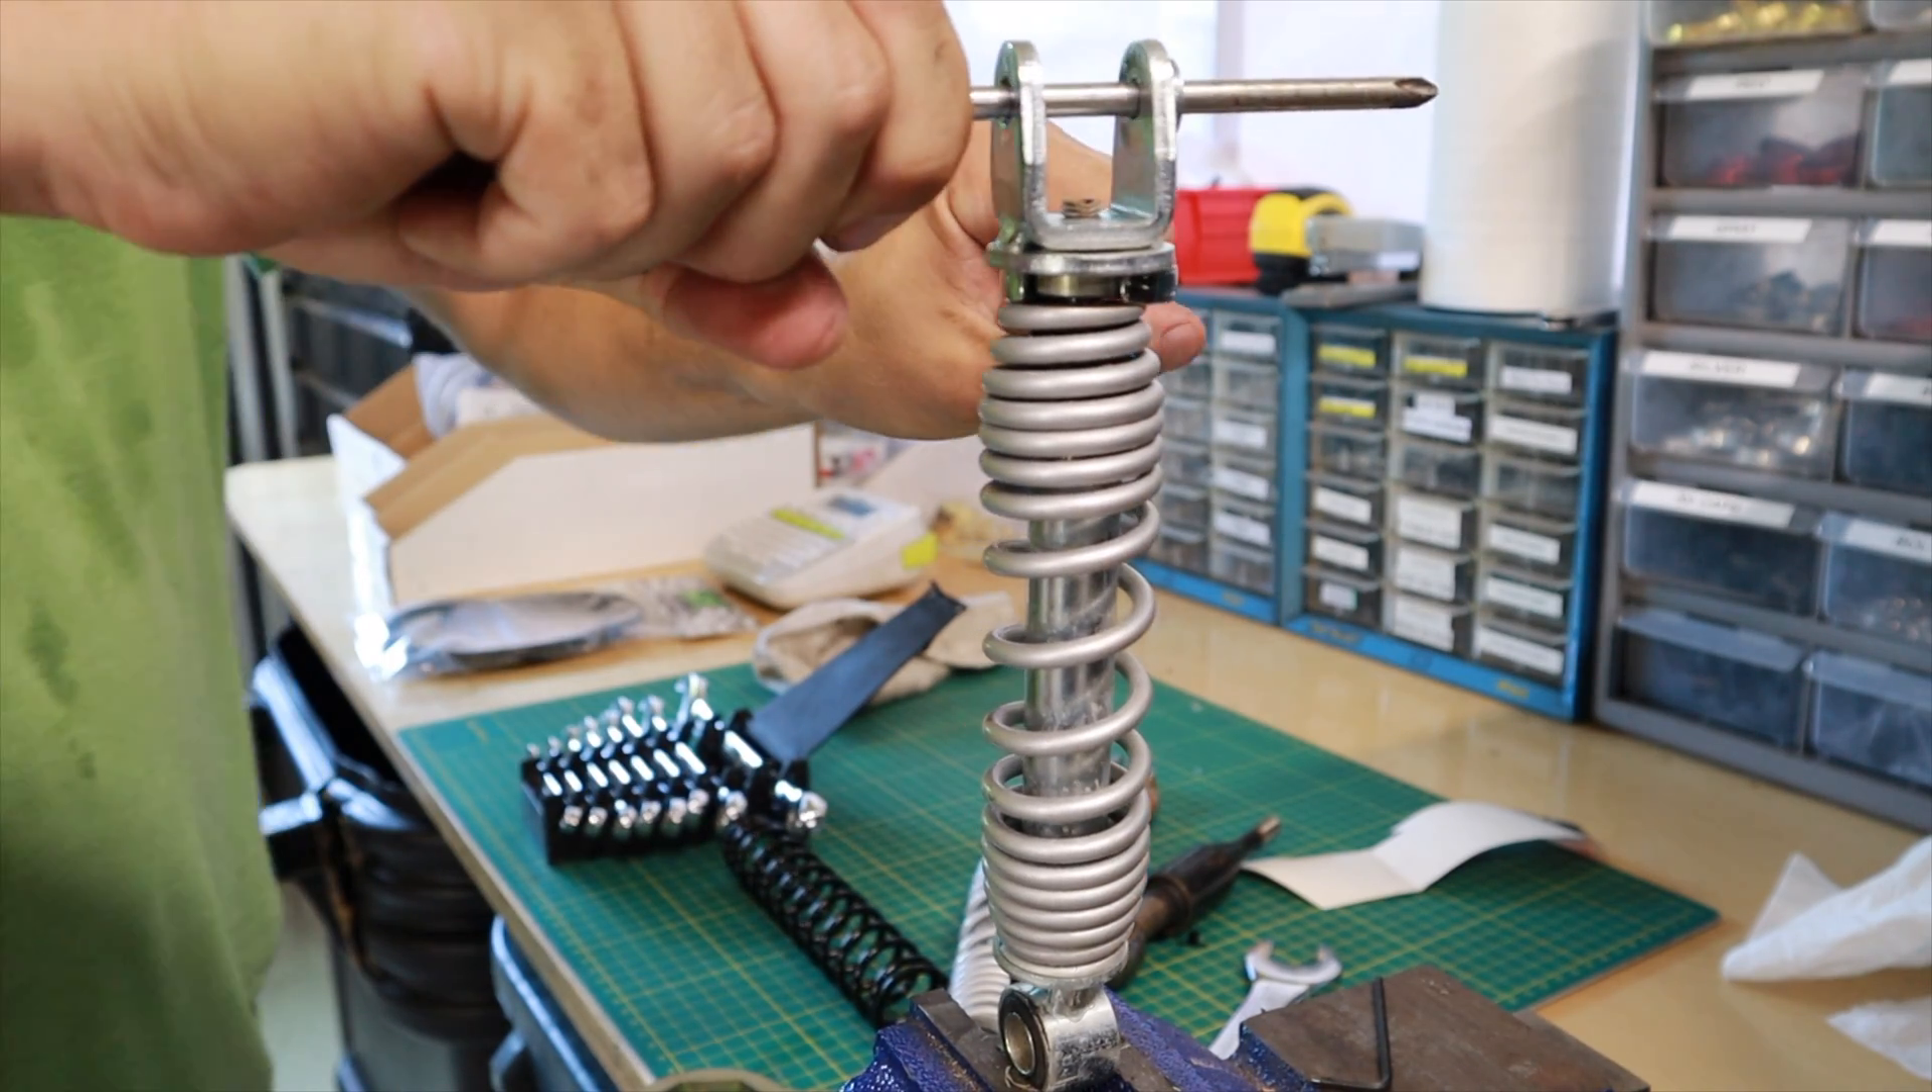All Peewee 50s are the same until 2017. So you see we got the shock off of the Peewee 50 just by removing two bolts.